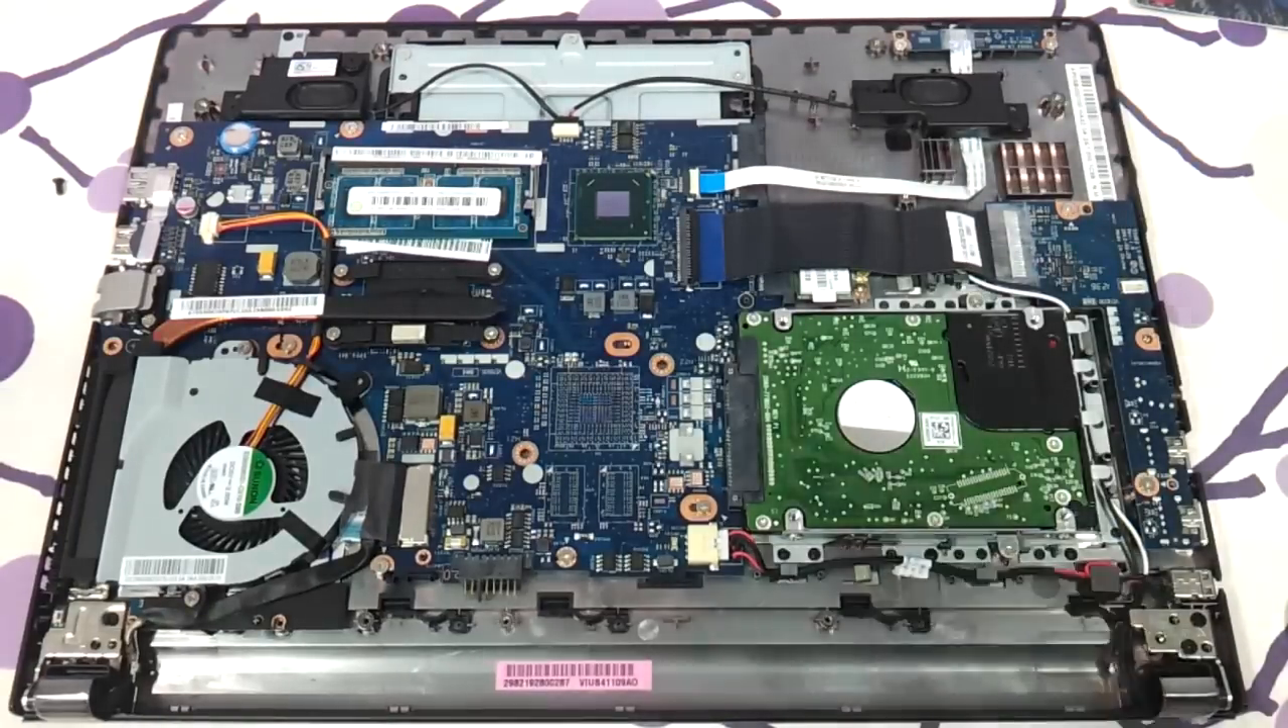We have got the Lenovo S400 open for you.